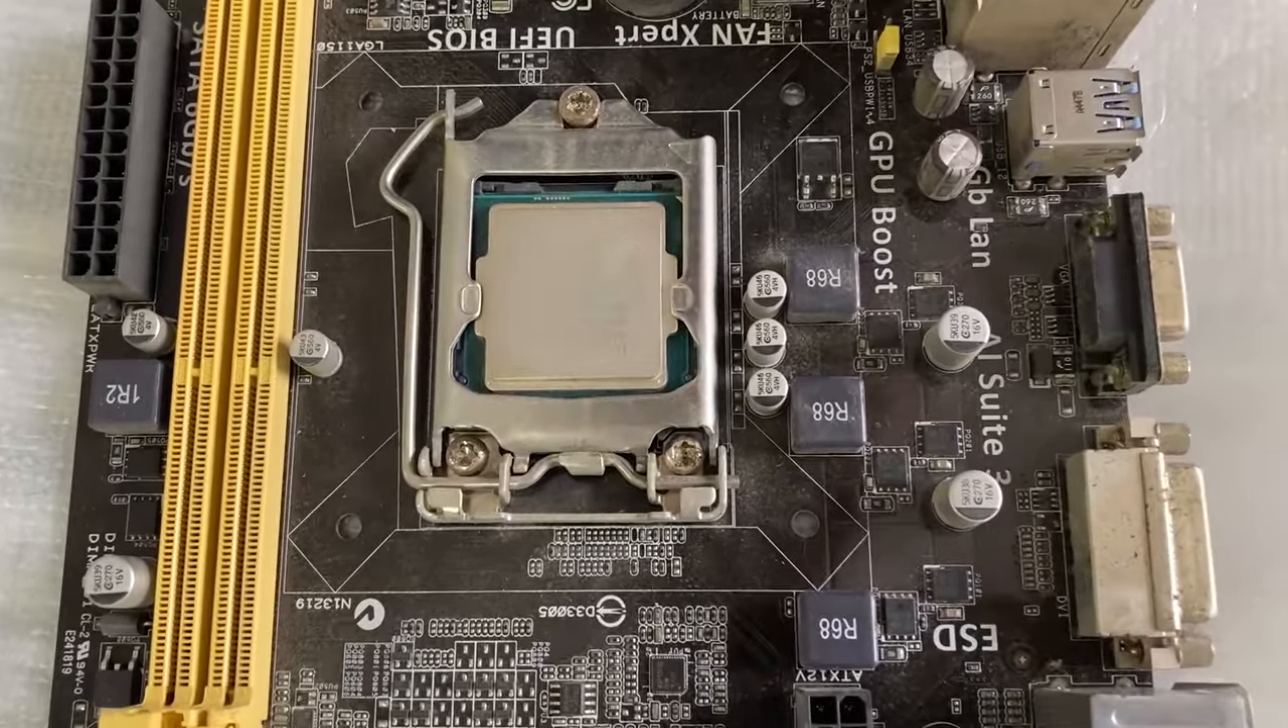And then, nakalock na yung ating CPU sa CPU socket.